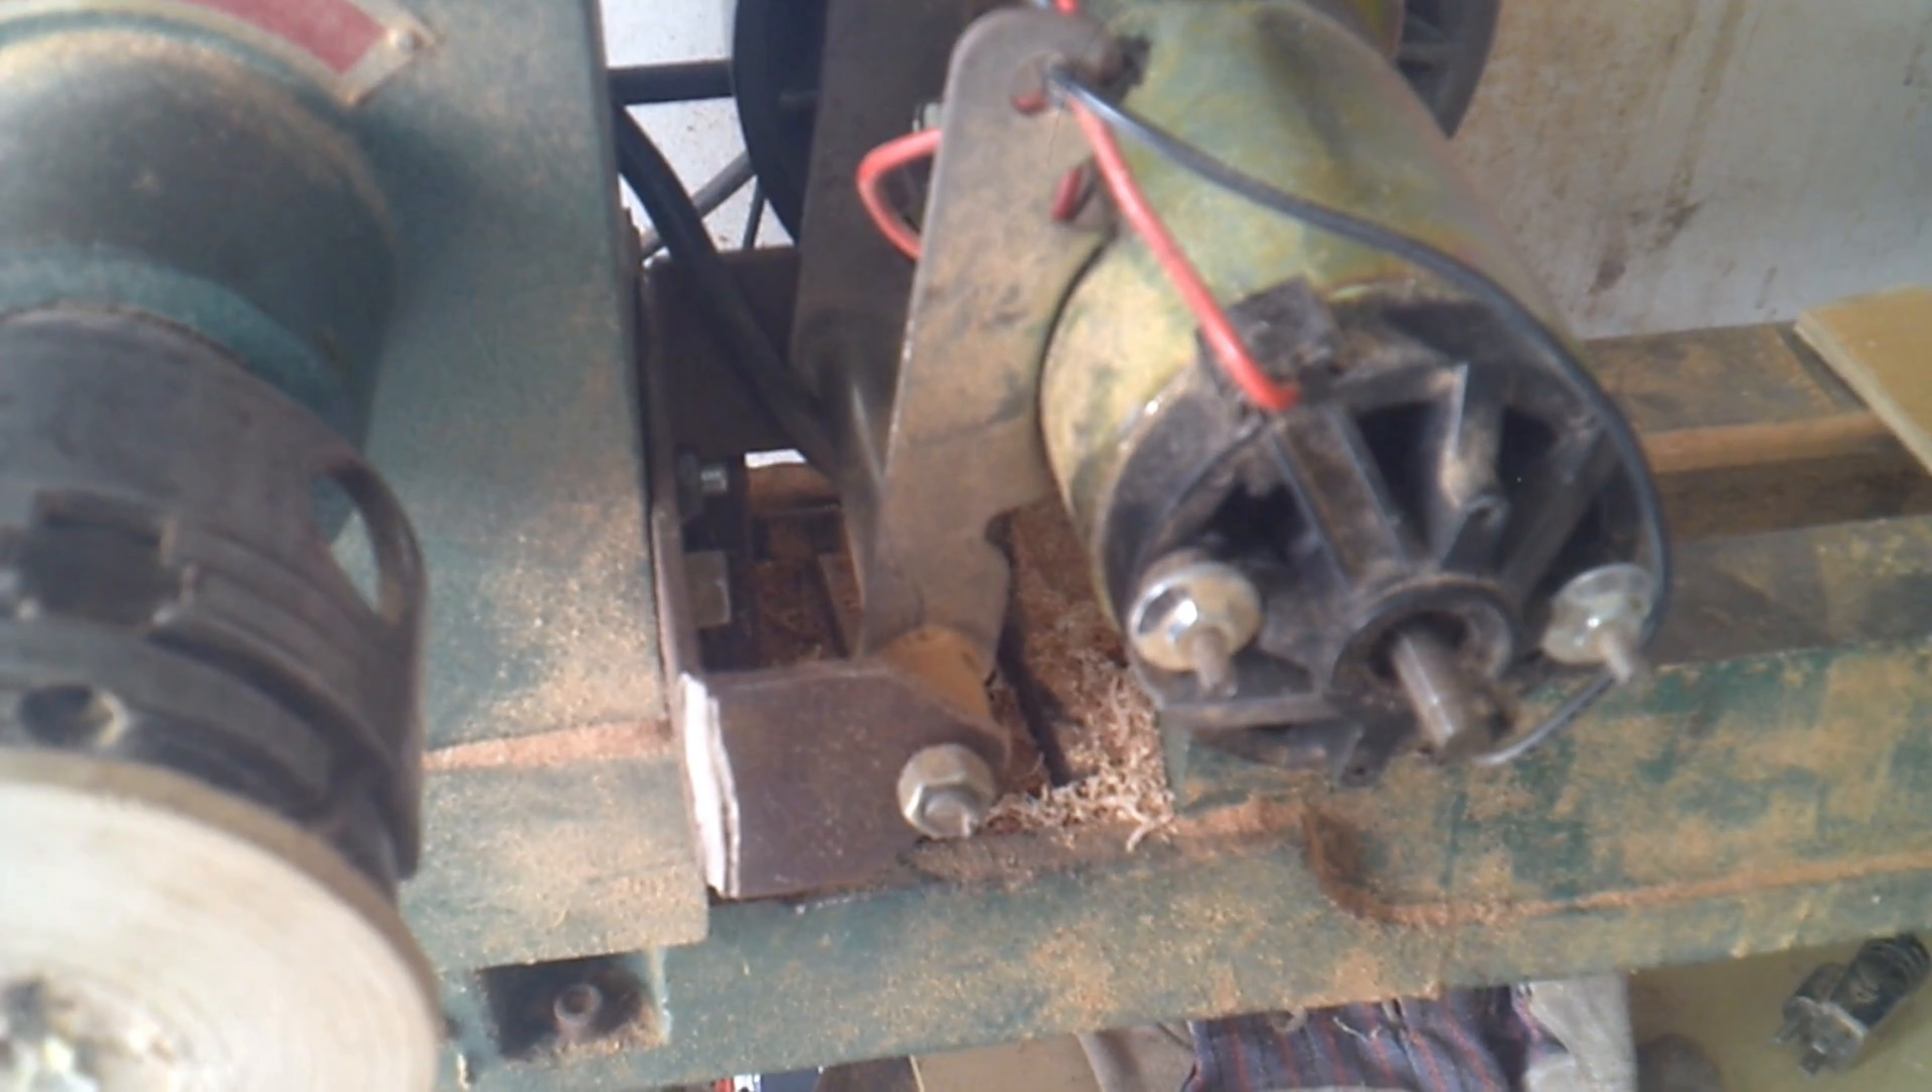So, I just built this C -bracket right here, and I bolted down where the old motor used to be bolted down.